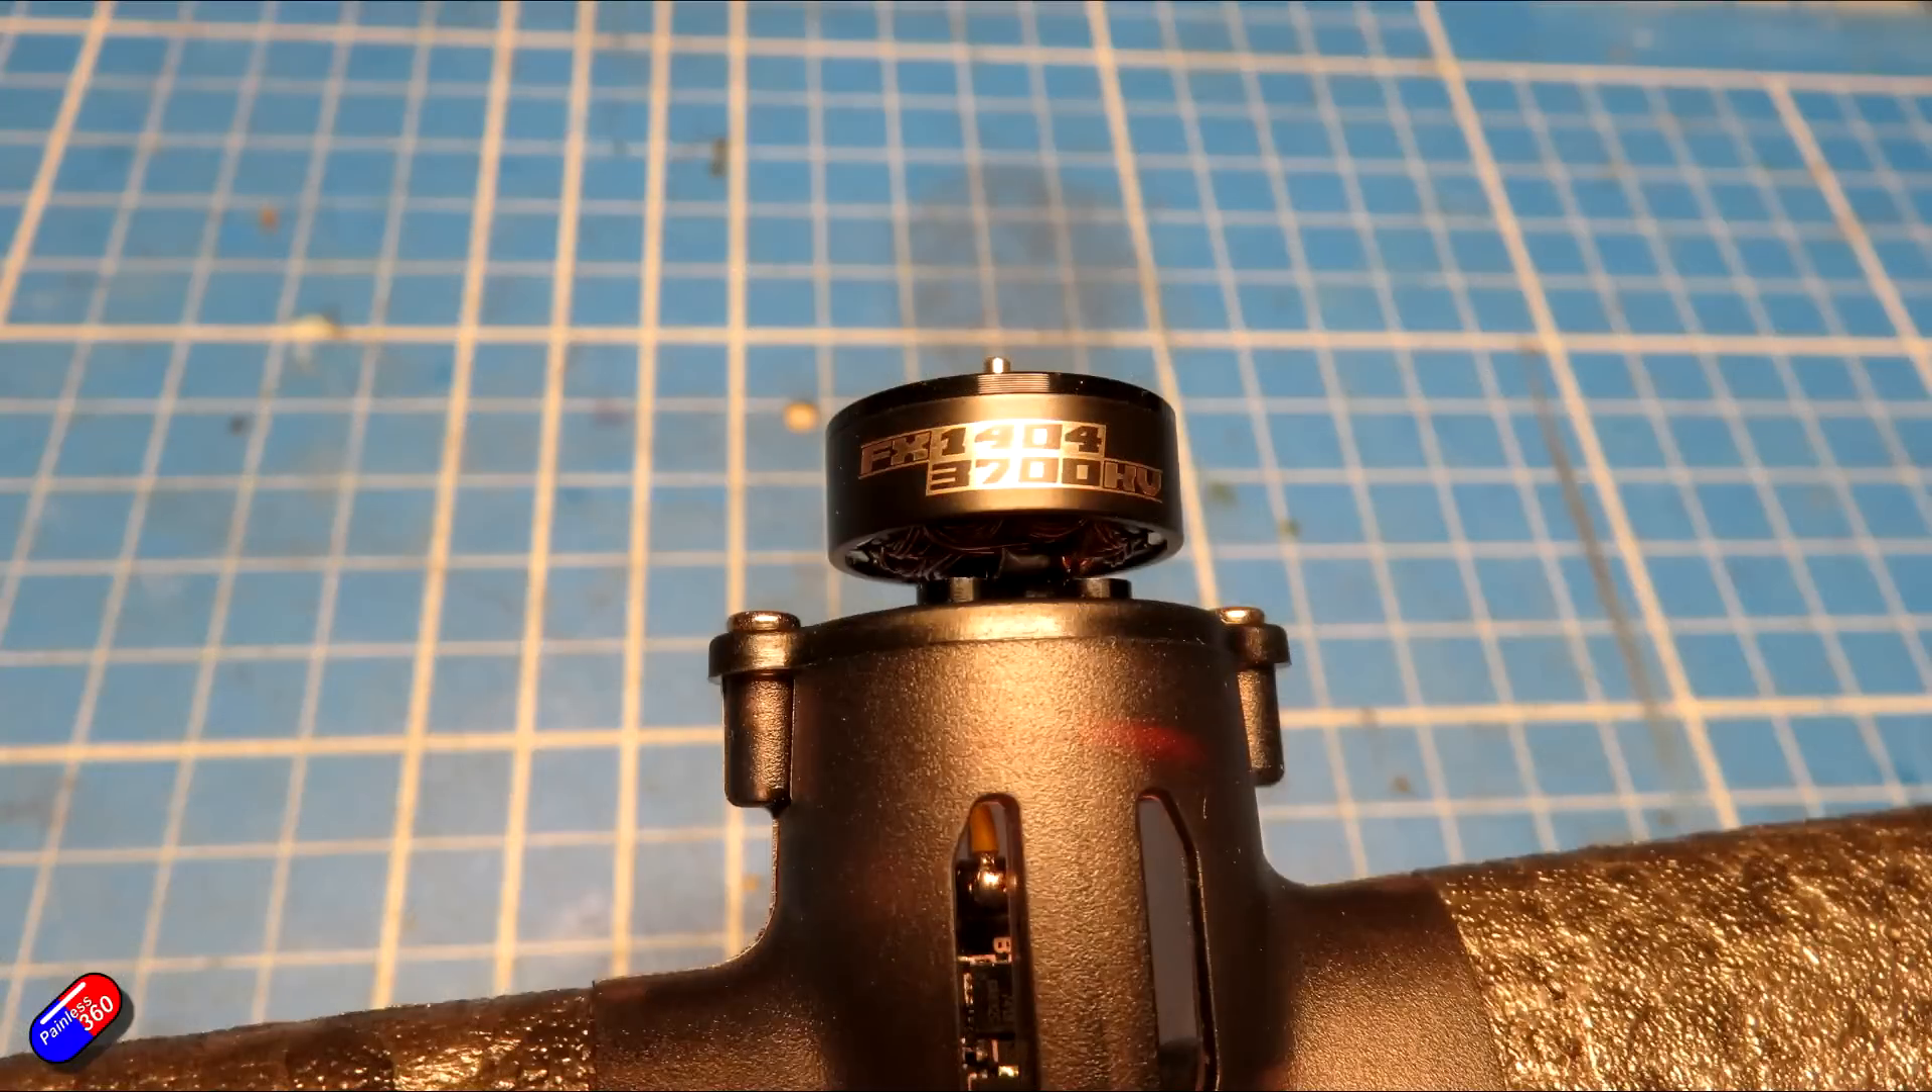Not installed the props yet but this is what the motors look like. The prop installation is the last thing I'm going to do.